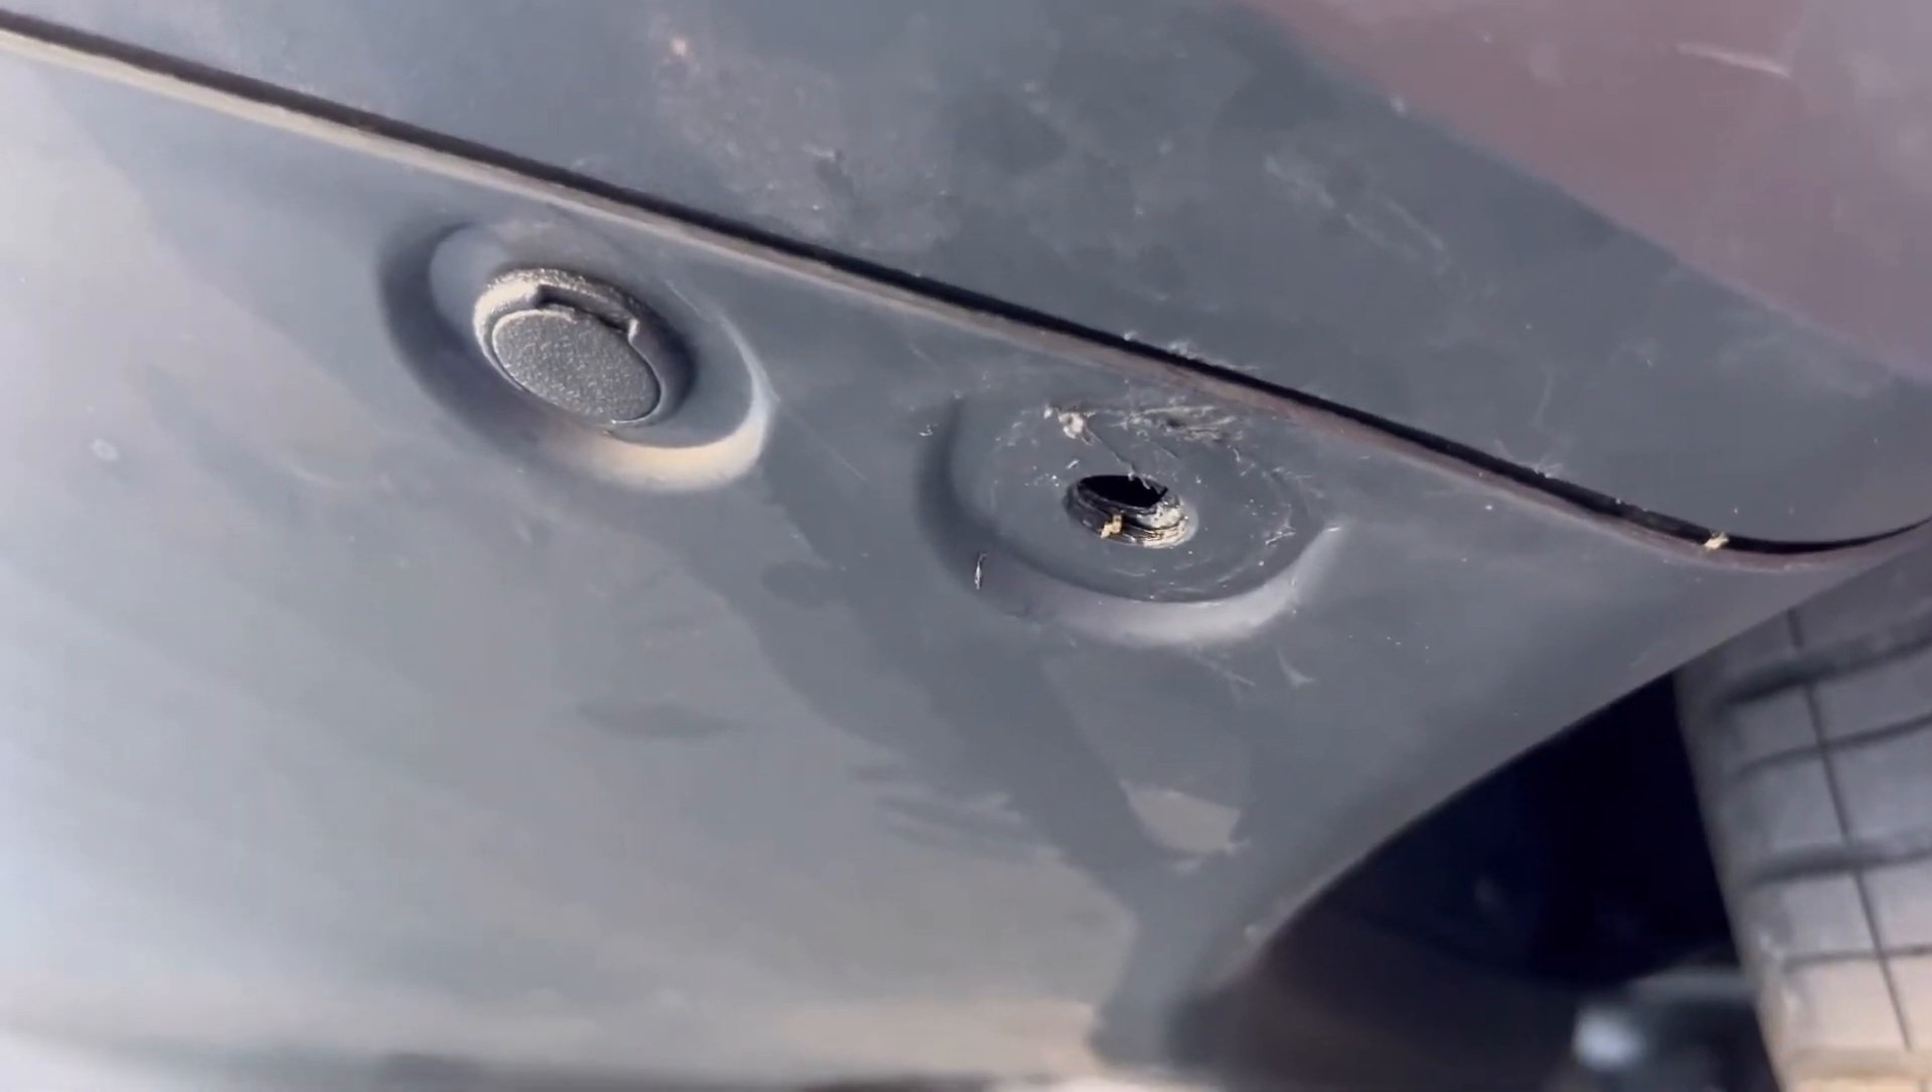You see the back of the Tesla Model Y, and that bolt is gone because I already have removed it.